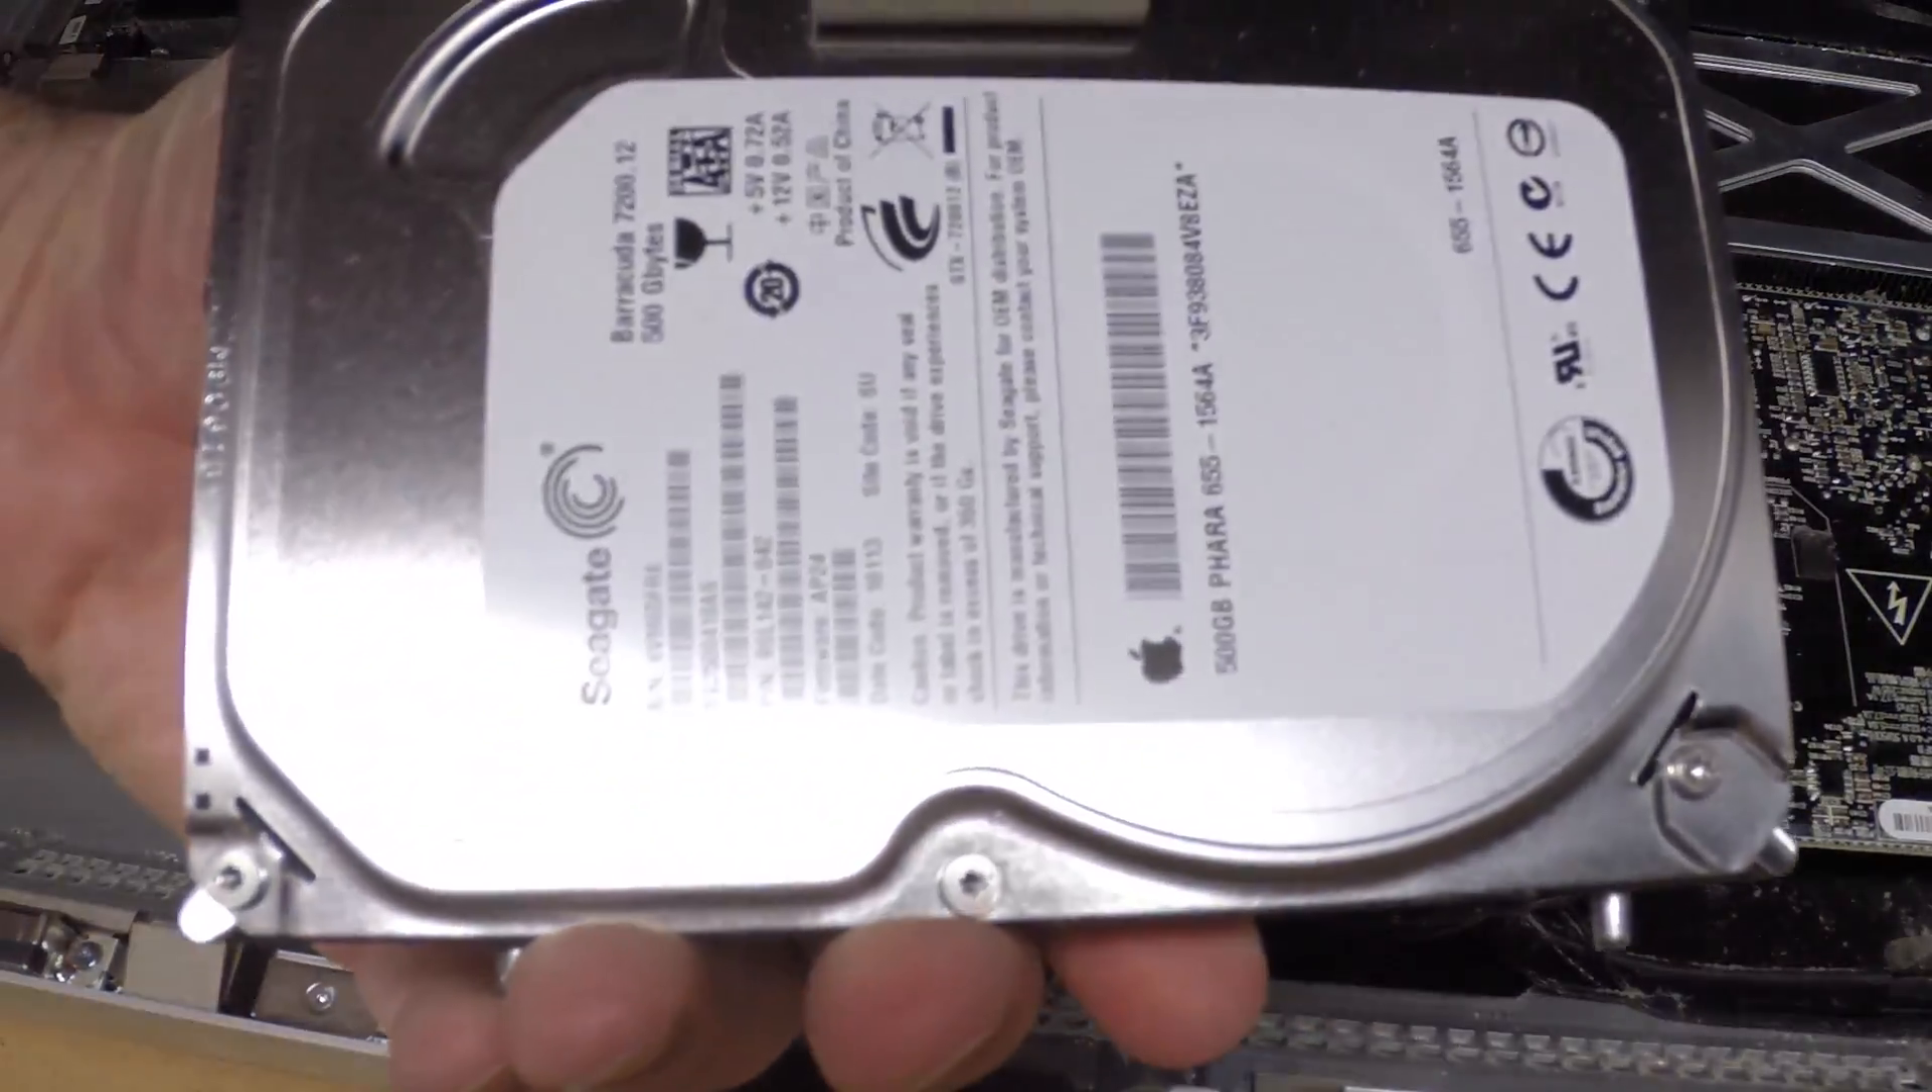And we have the hard drive removed.